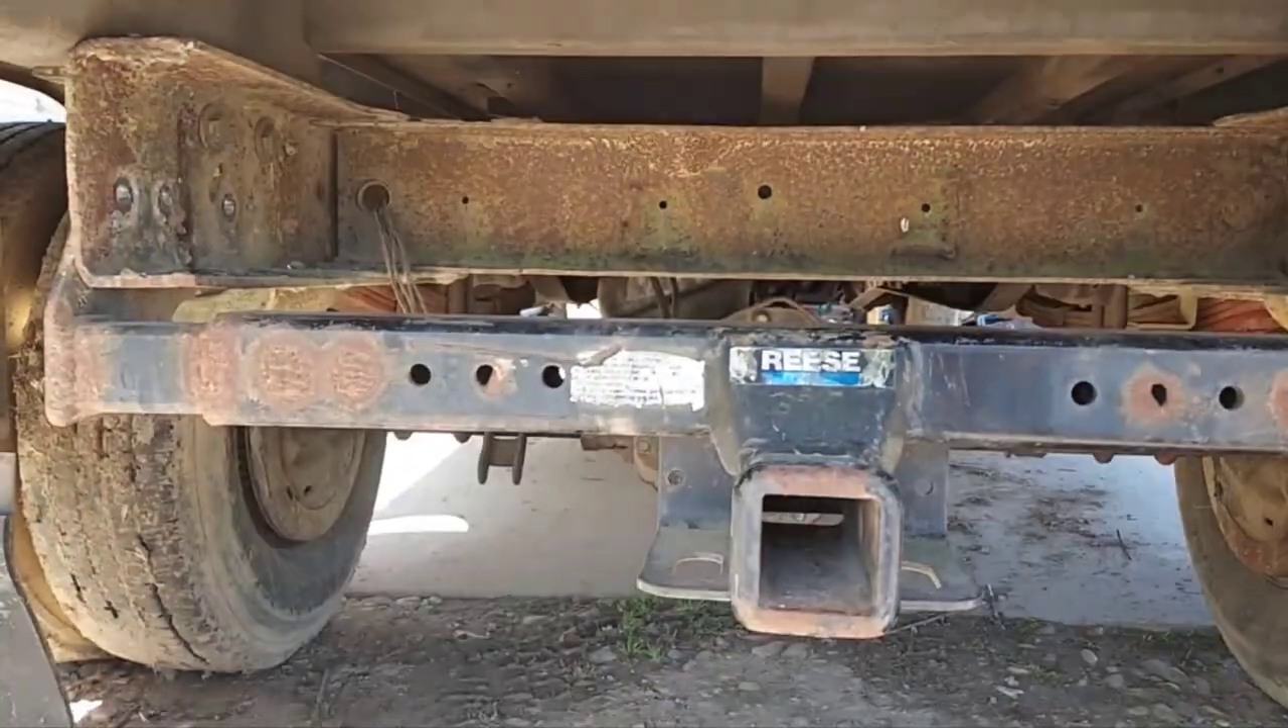I've still got to Delete what's left of that Reese receiver hitch right there.